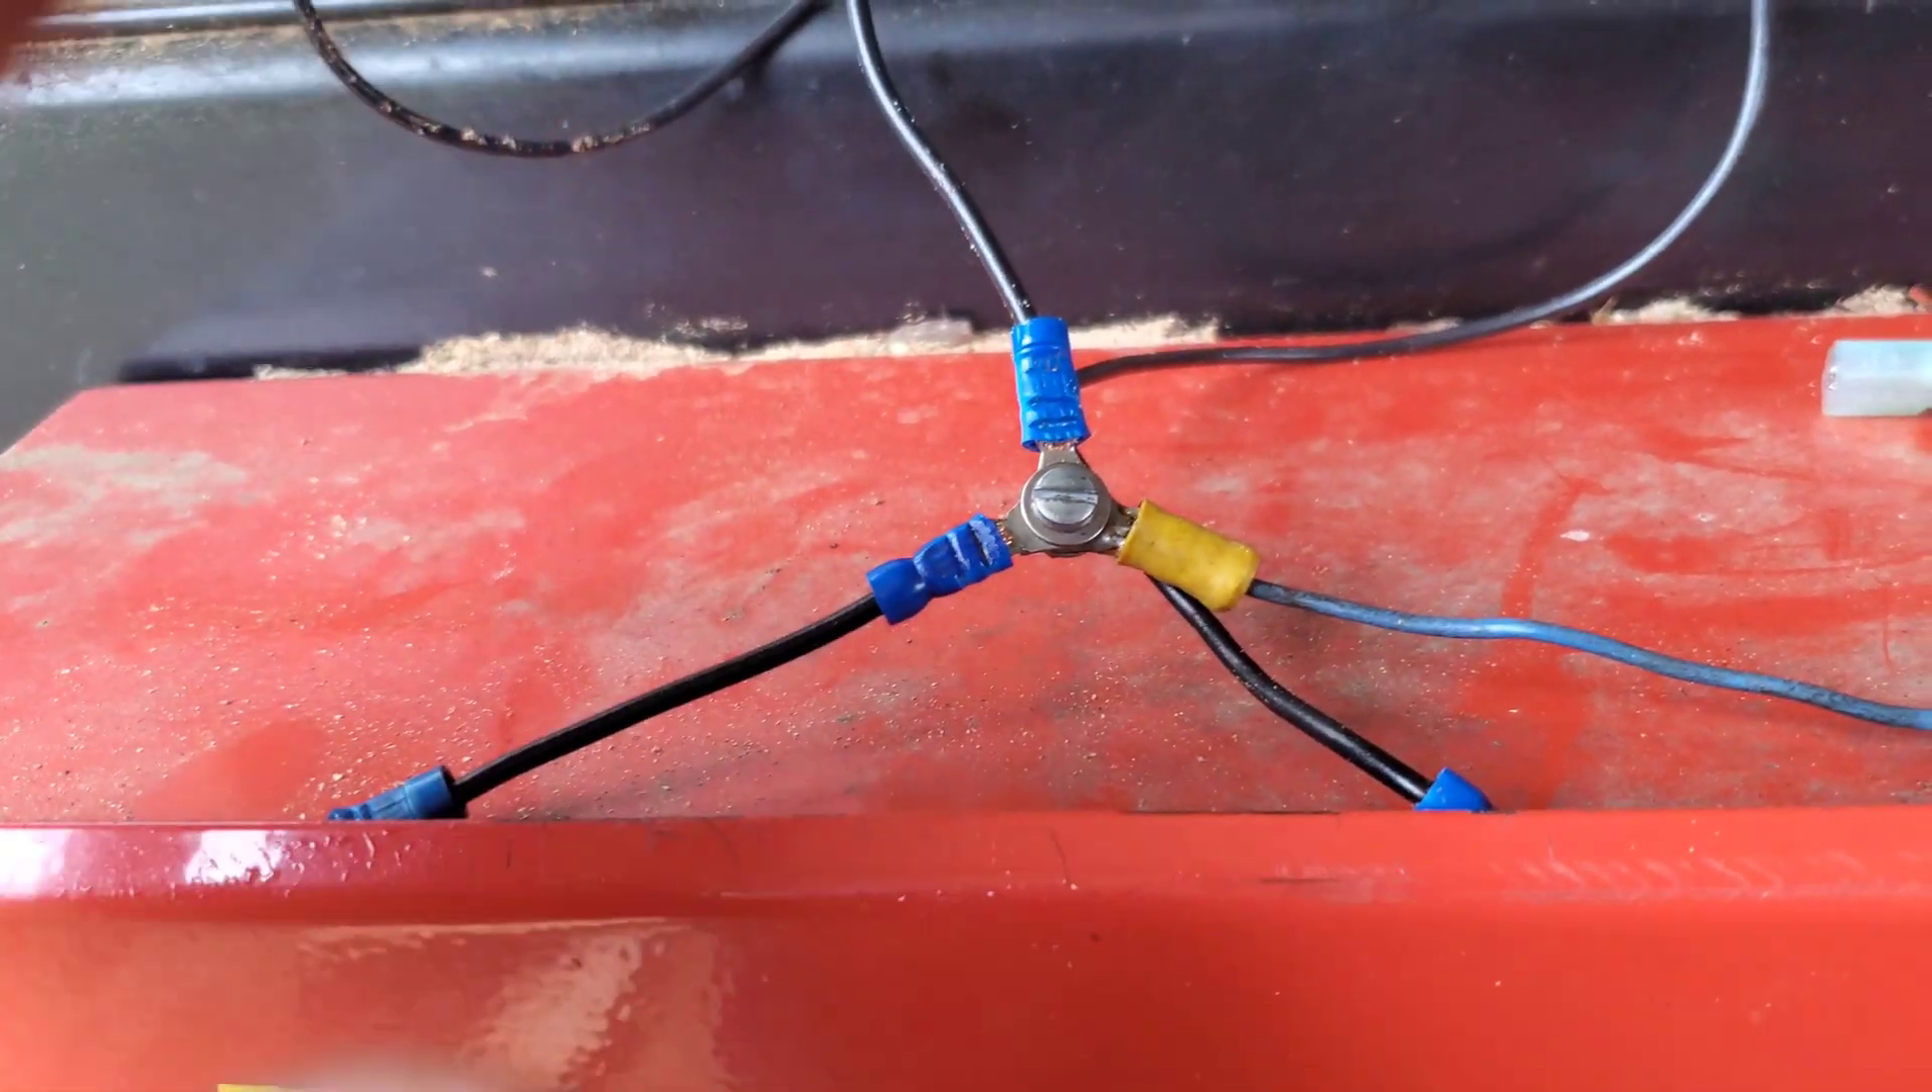I had this little bolt and nut combination with two washers, so sandwiched it in there.